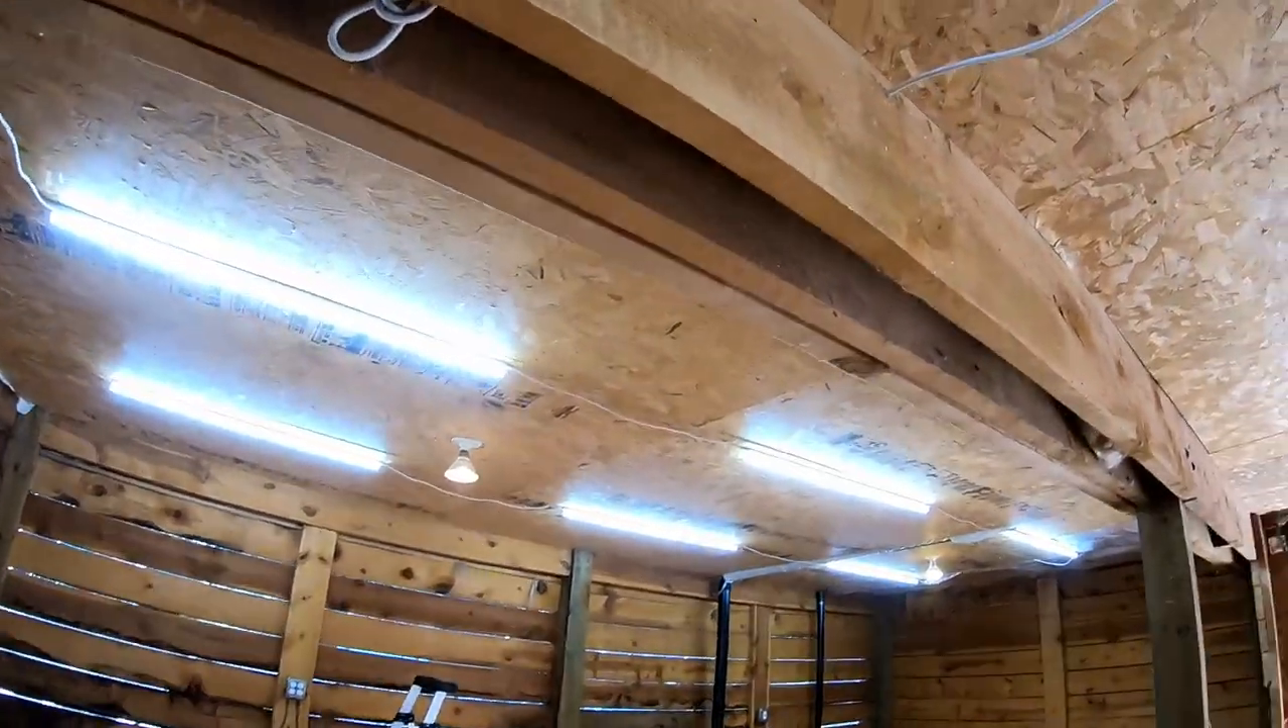So the electrical is nearly complete we installed the led lights we installed we ended up installing an extra outlet here where these shelves are going to go.